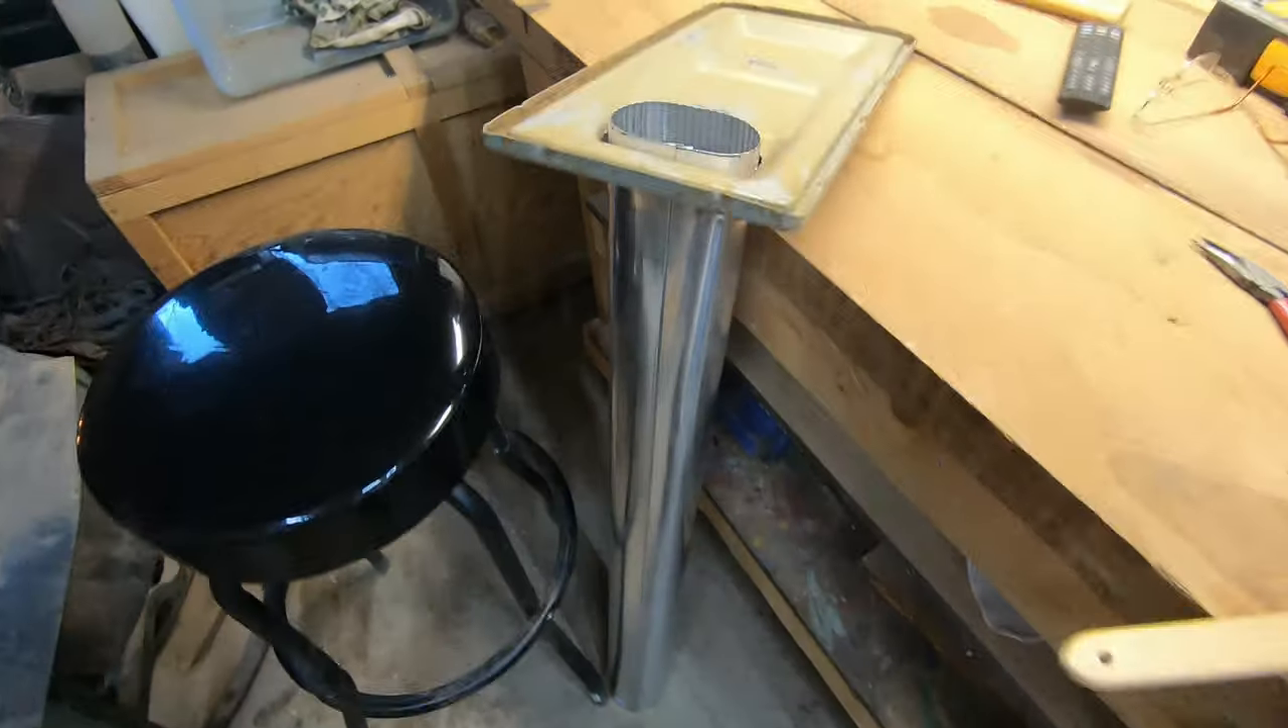All right I got the hole cut for the pipe and I have the chunk of pipe up in it.